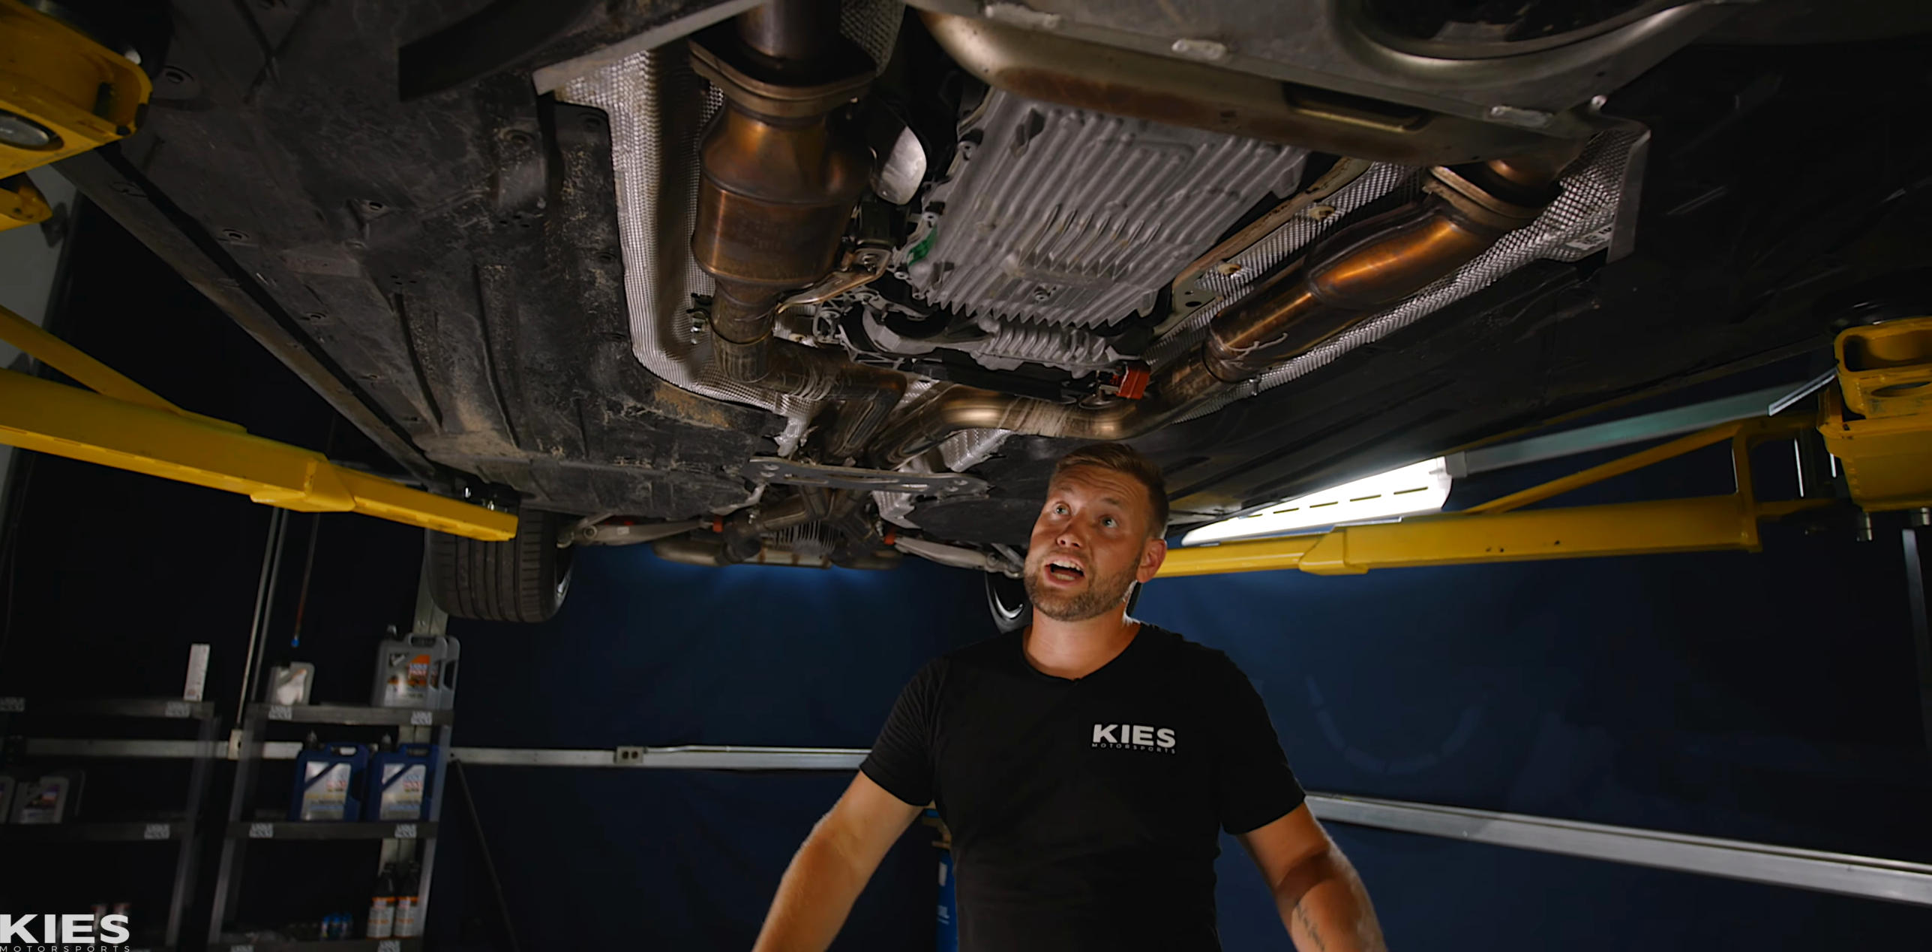So as you can see, I still have my primary cats and my downpipes up here.